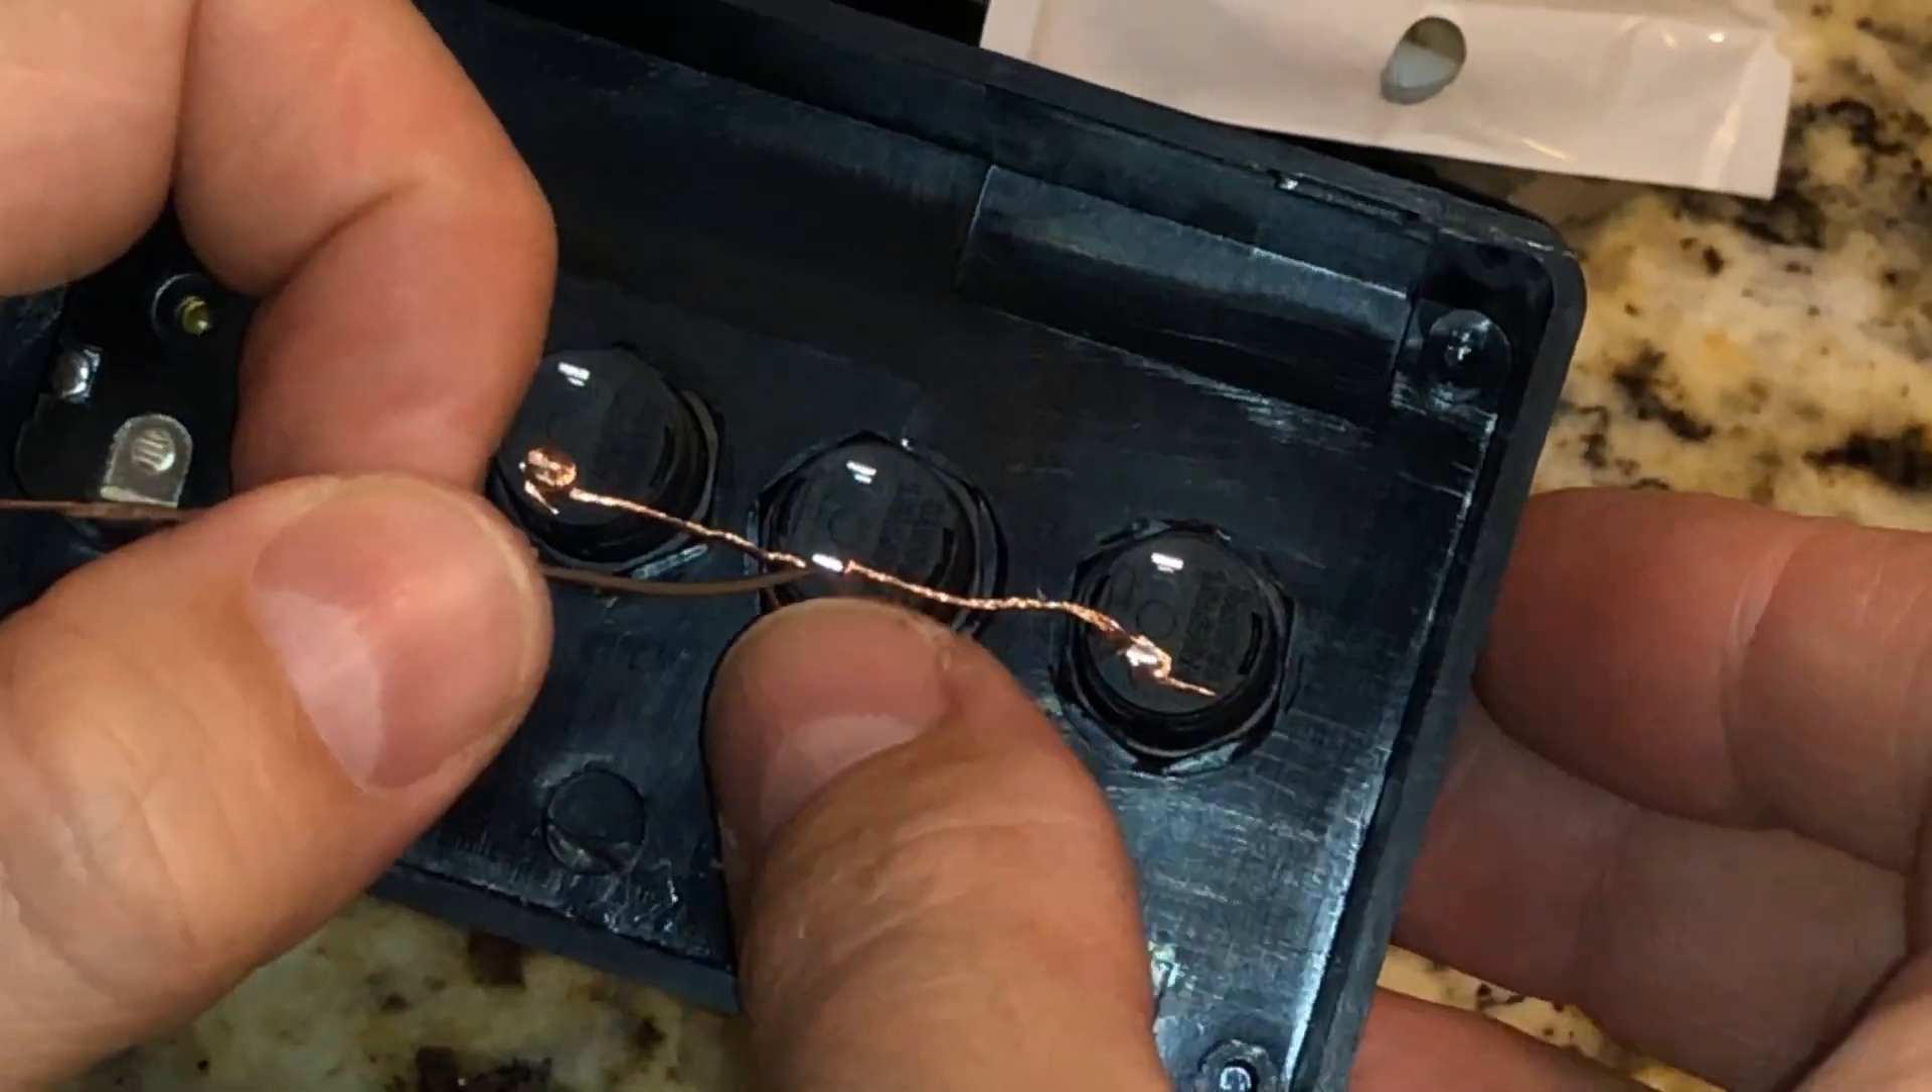So what I did is I just added another little piece of wire and this is actually going to work good because I made it brown so you know that's going to be my ground.